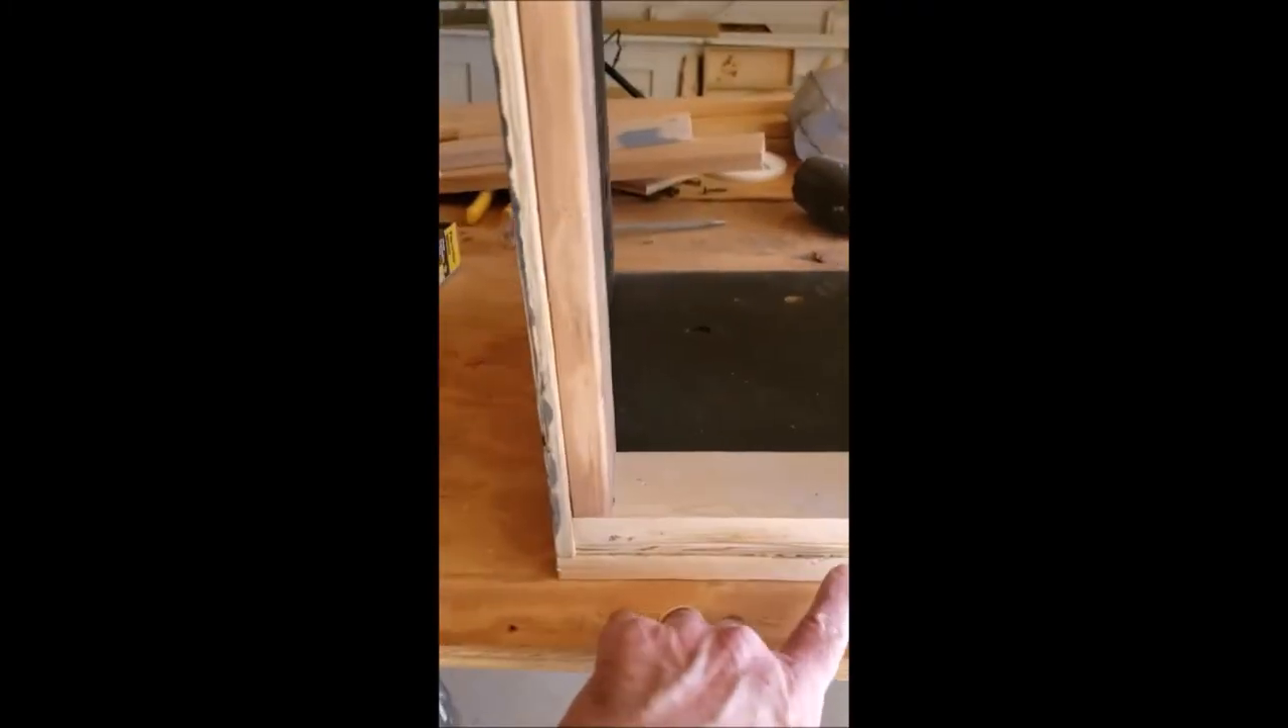So we got the outside frame on the back and then I added this little piece here along the bottom.